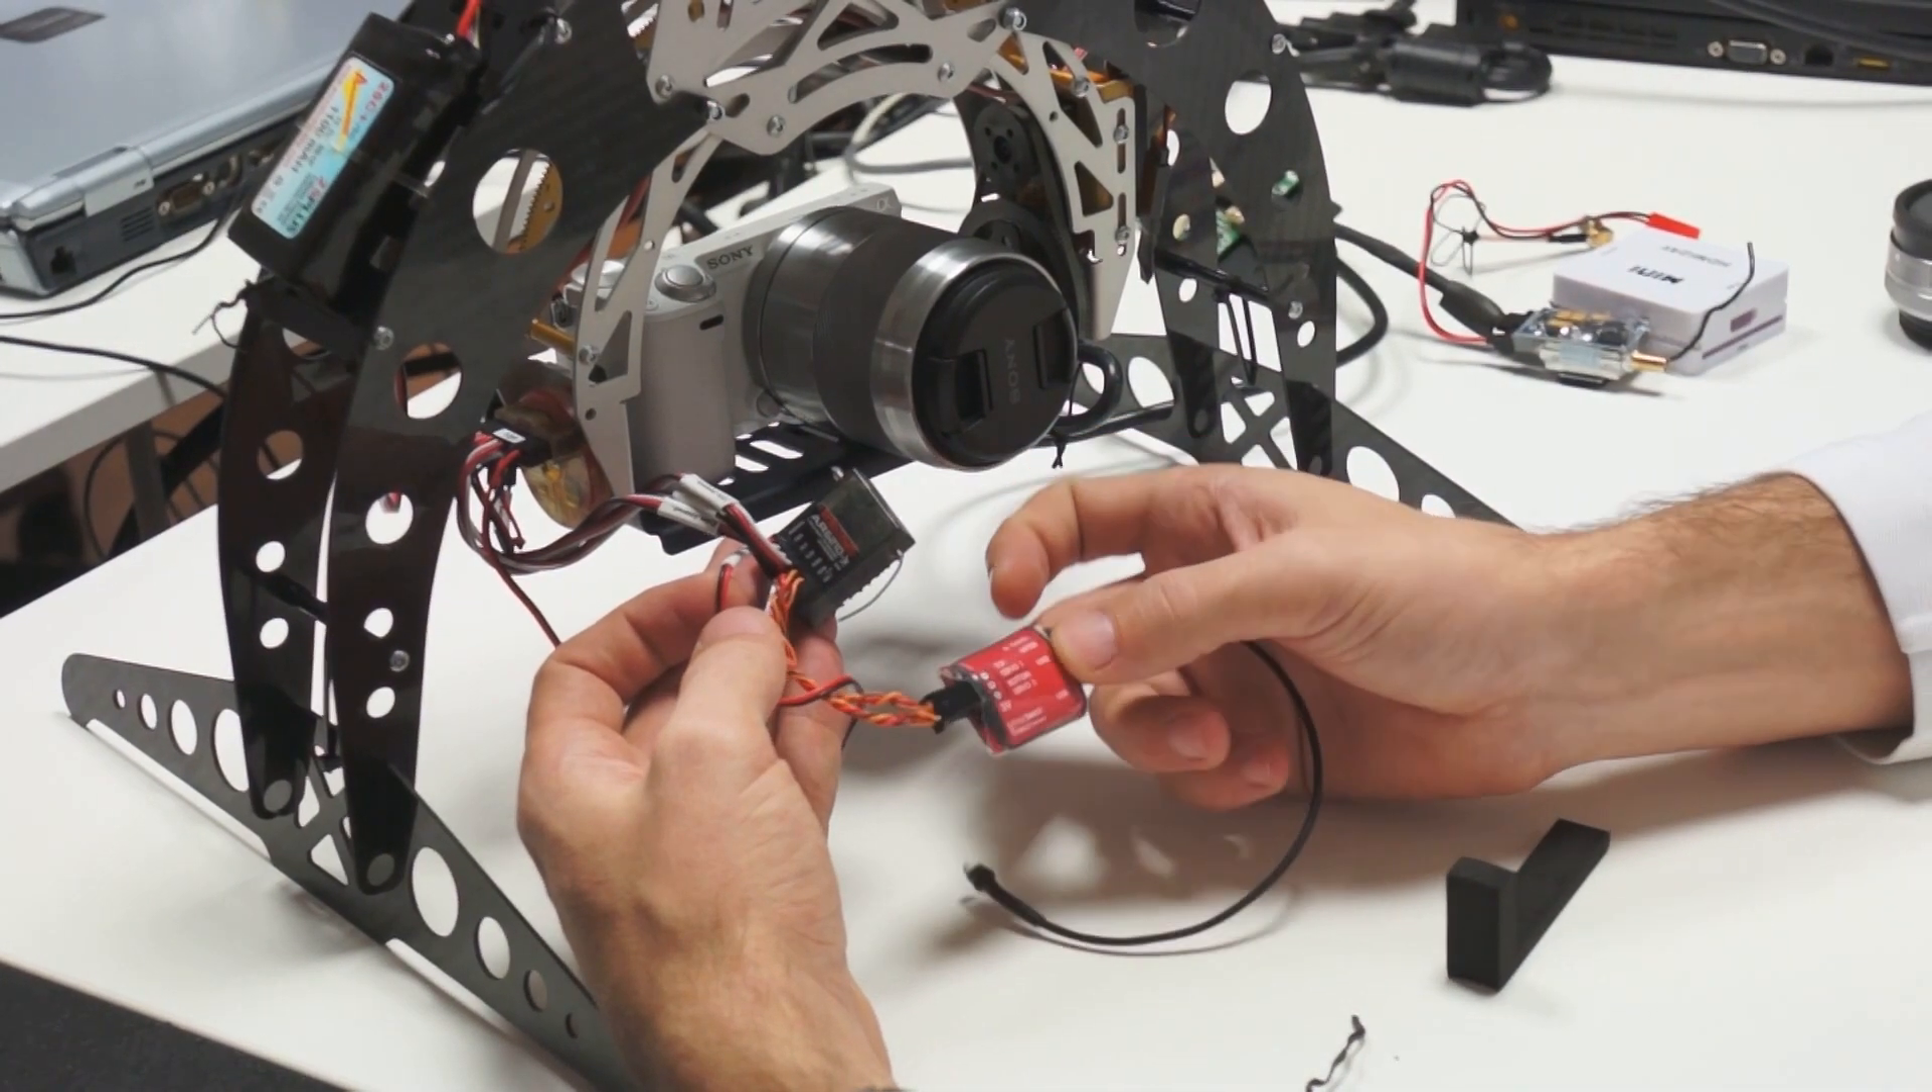As you can see there are two cables connected to the Stratosnapper.